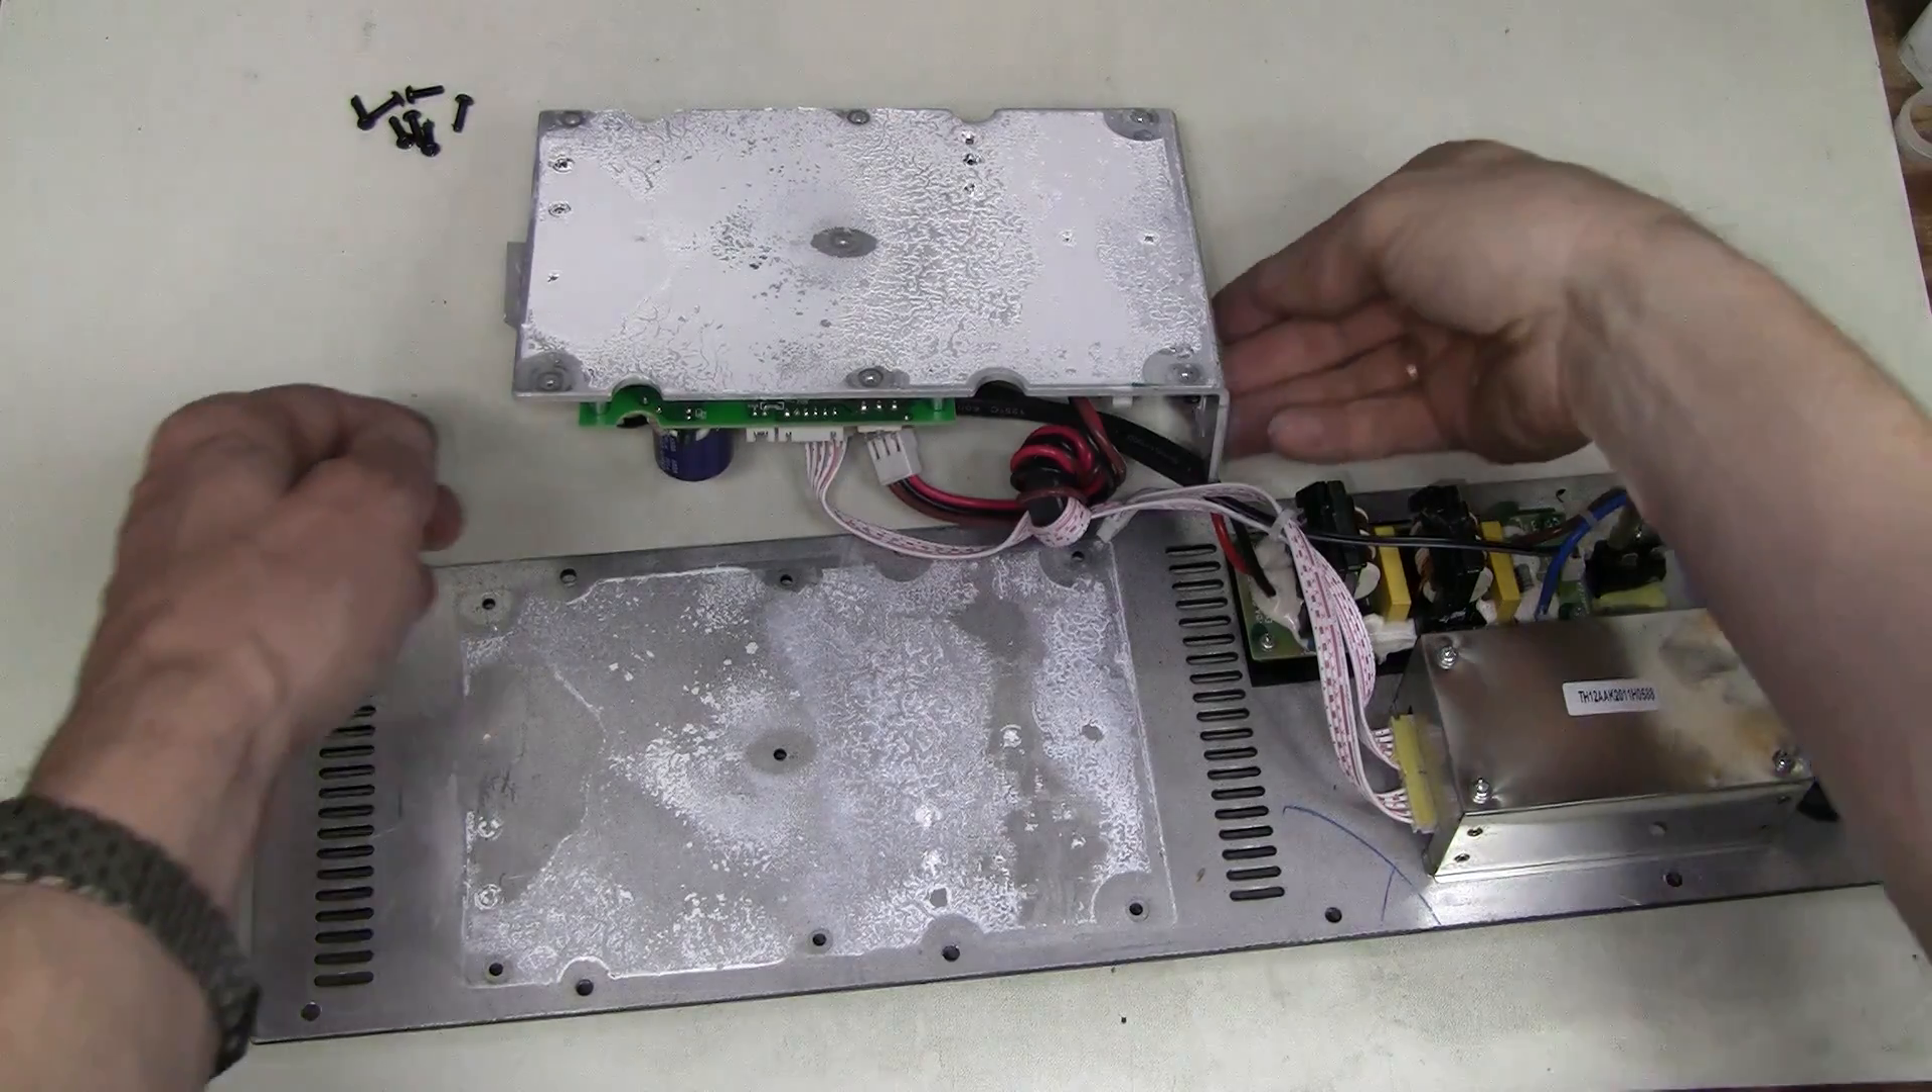All right, I managed to lift this heat sink off.